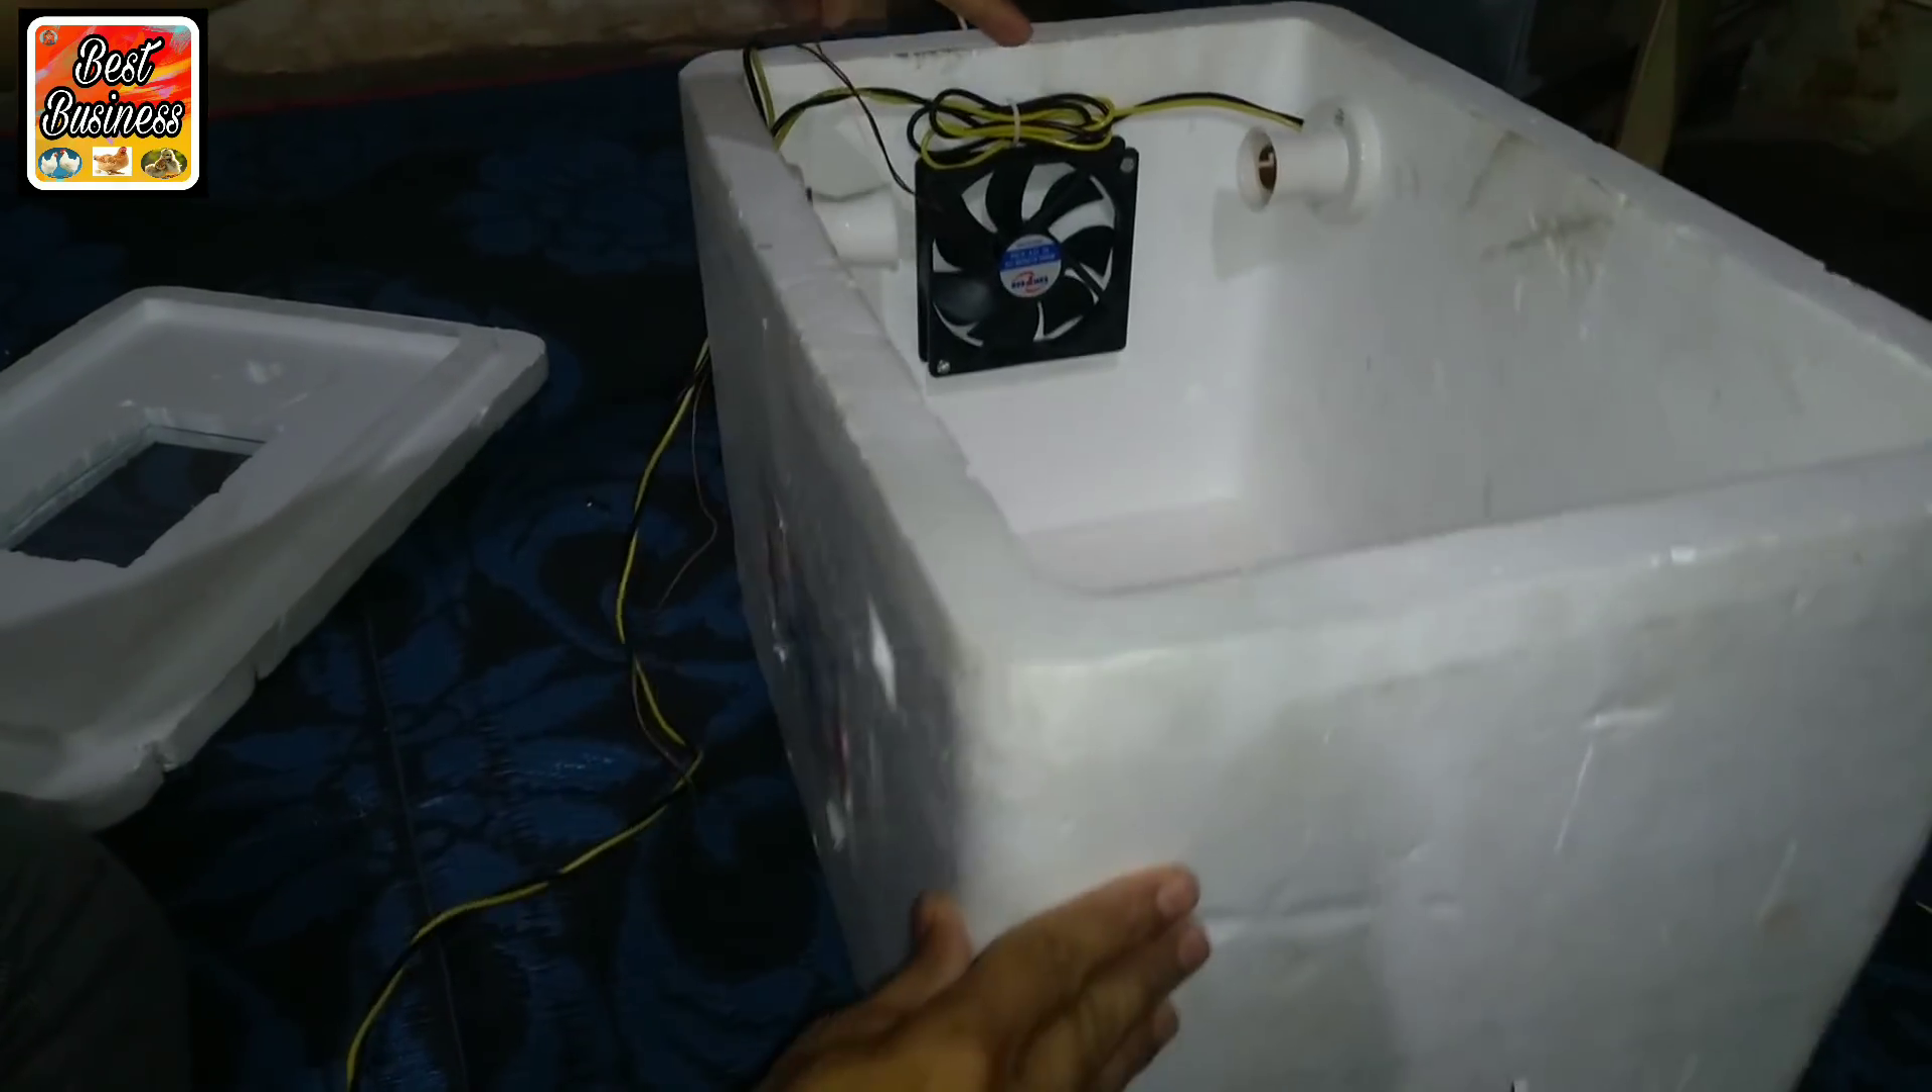आप देख सकते हैं वीडियो में ये fan fit हो चुका है।